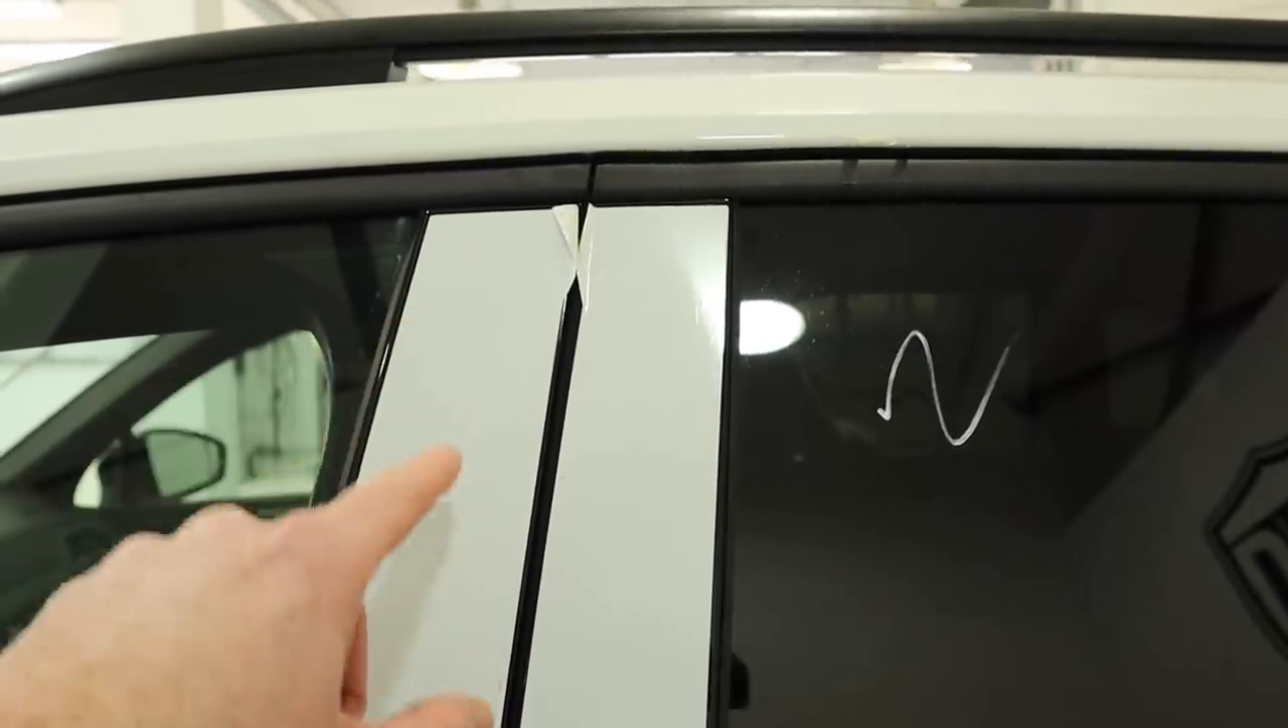Also the protective plastic is still on here.